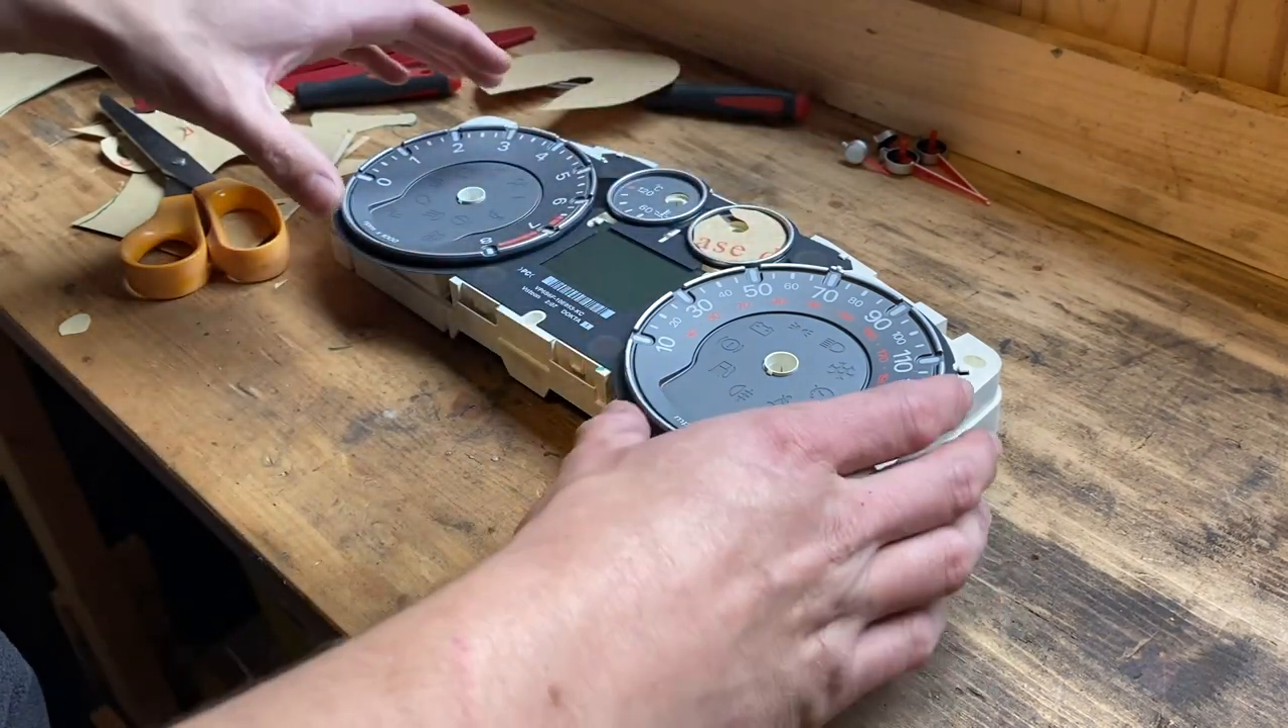So that's all the needles off now we can remove the original clock card.